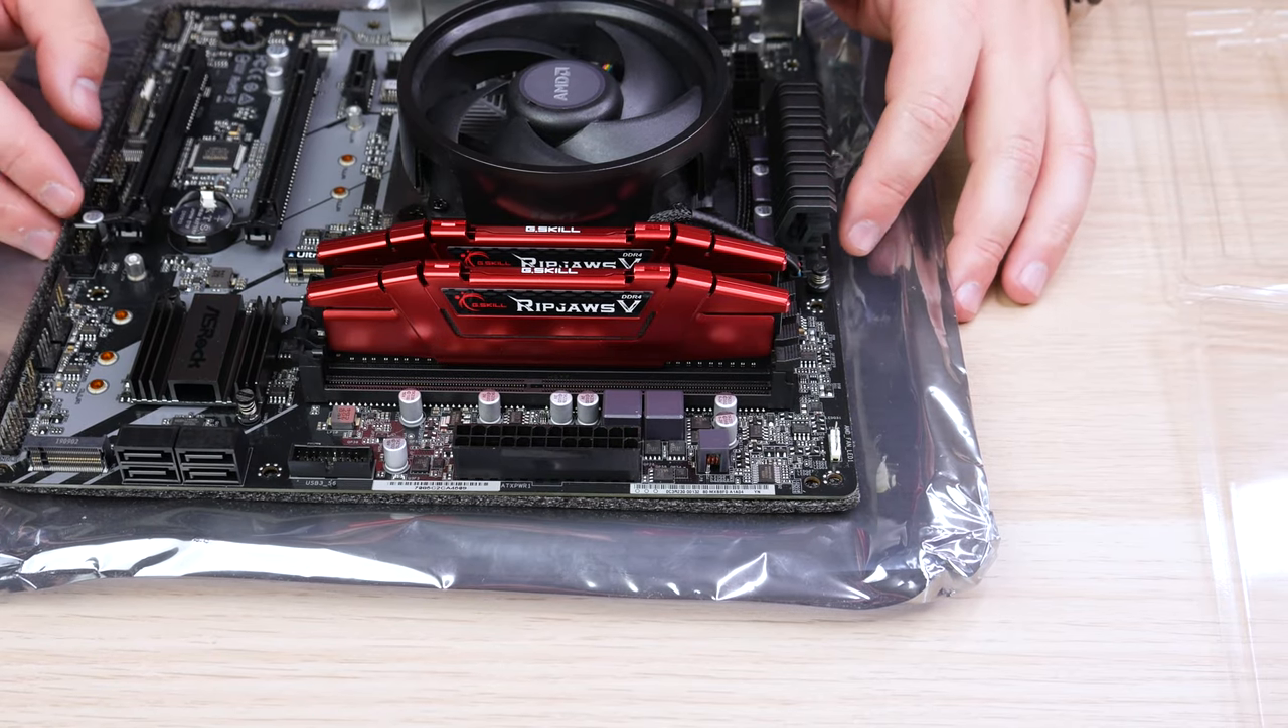So now you've just successfully installed your RAM and you're ready to move on.